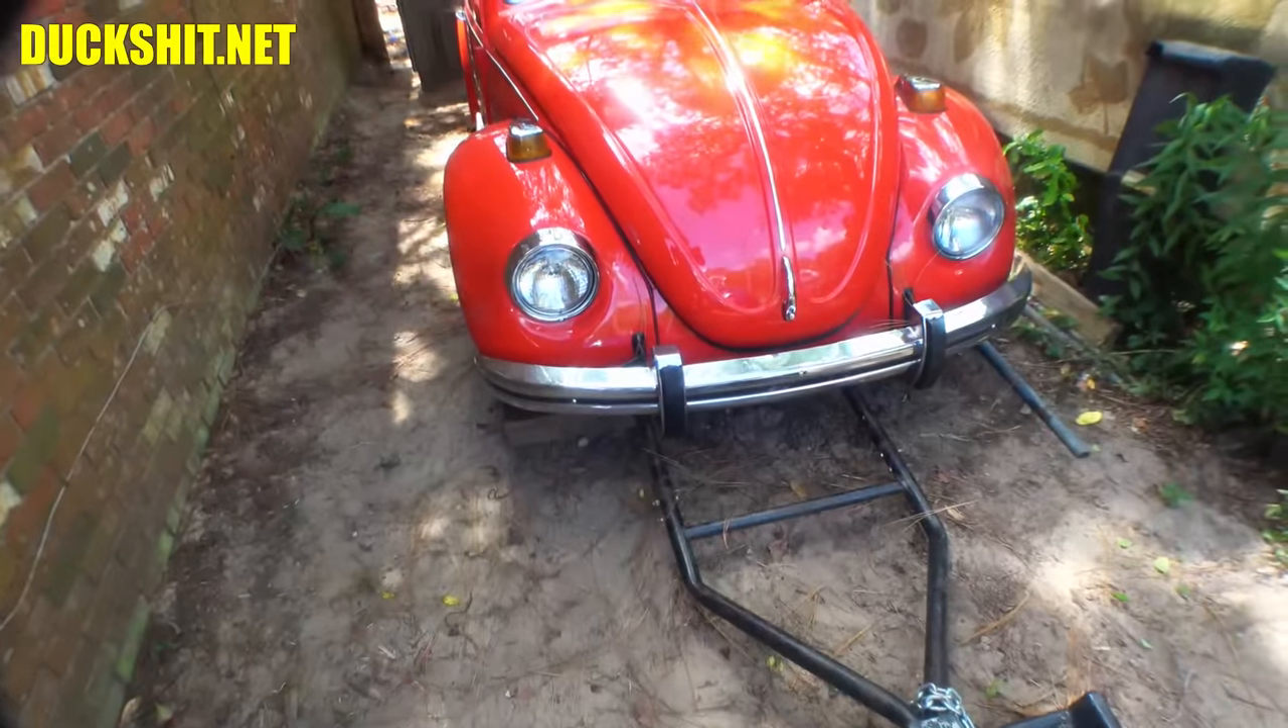I still haven't disconnected the tow bar yet.